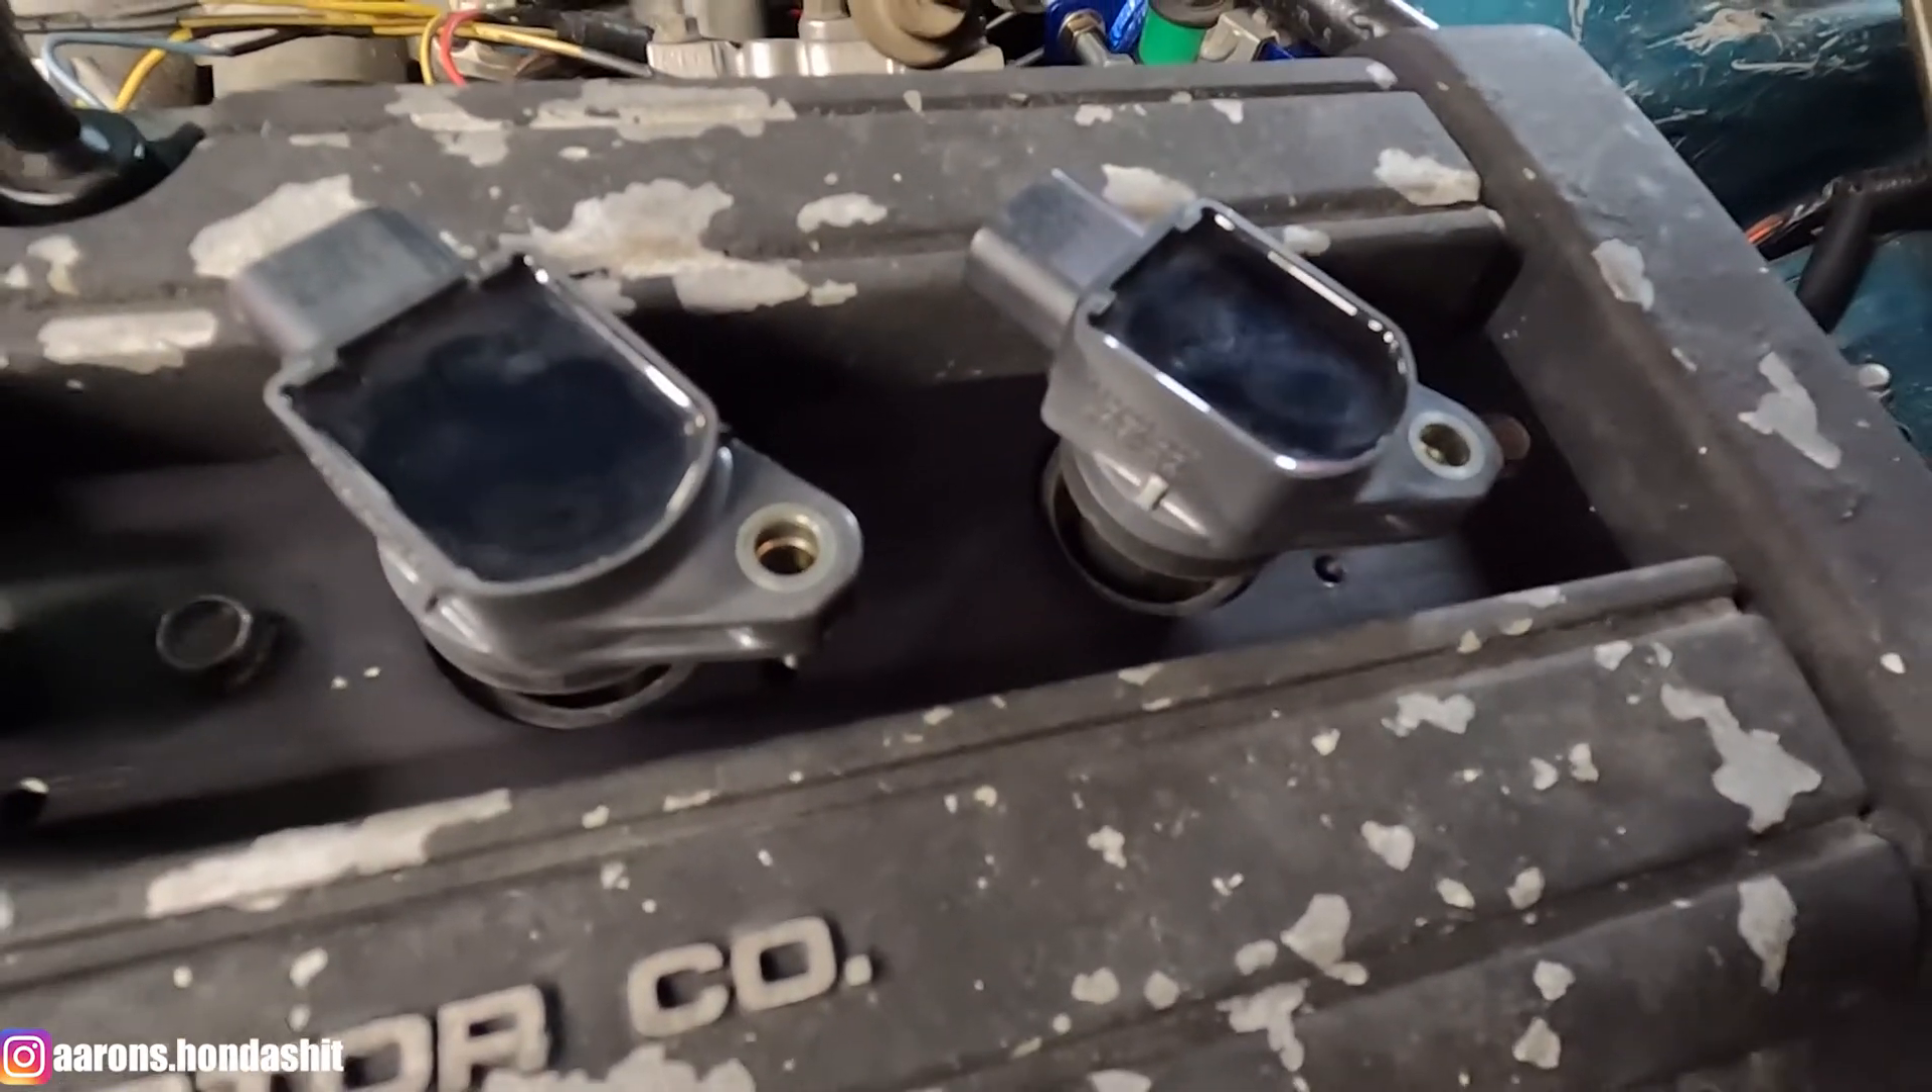These coils stick way way up above the coil plate.